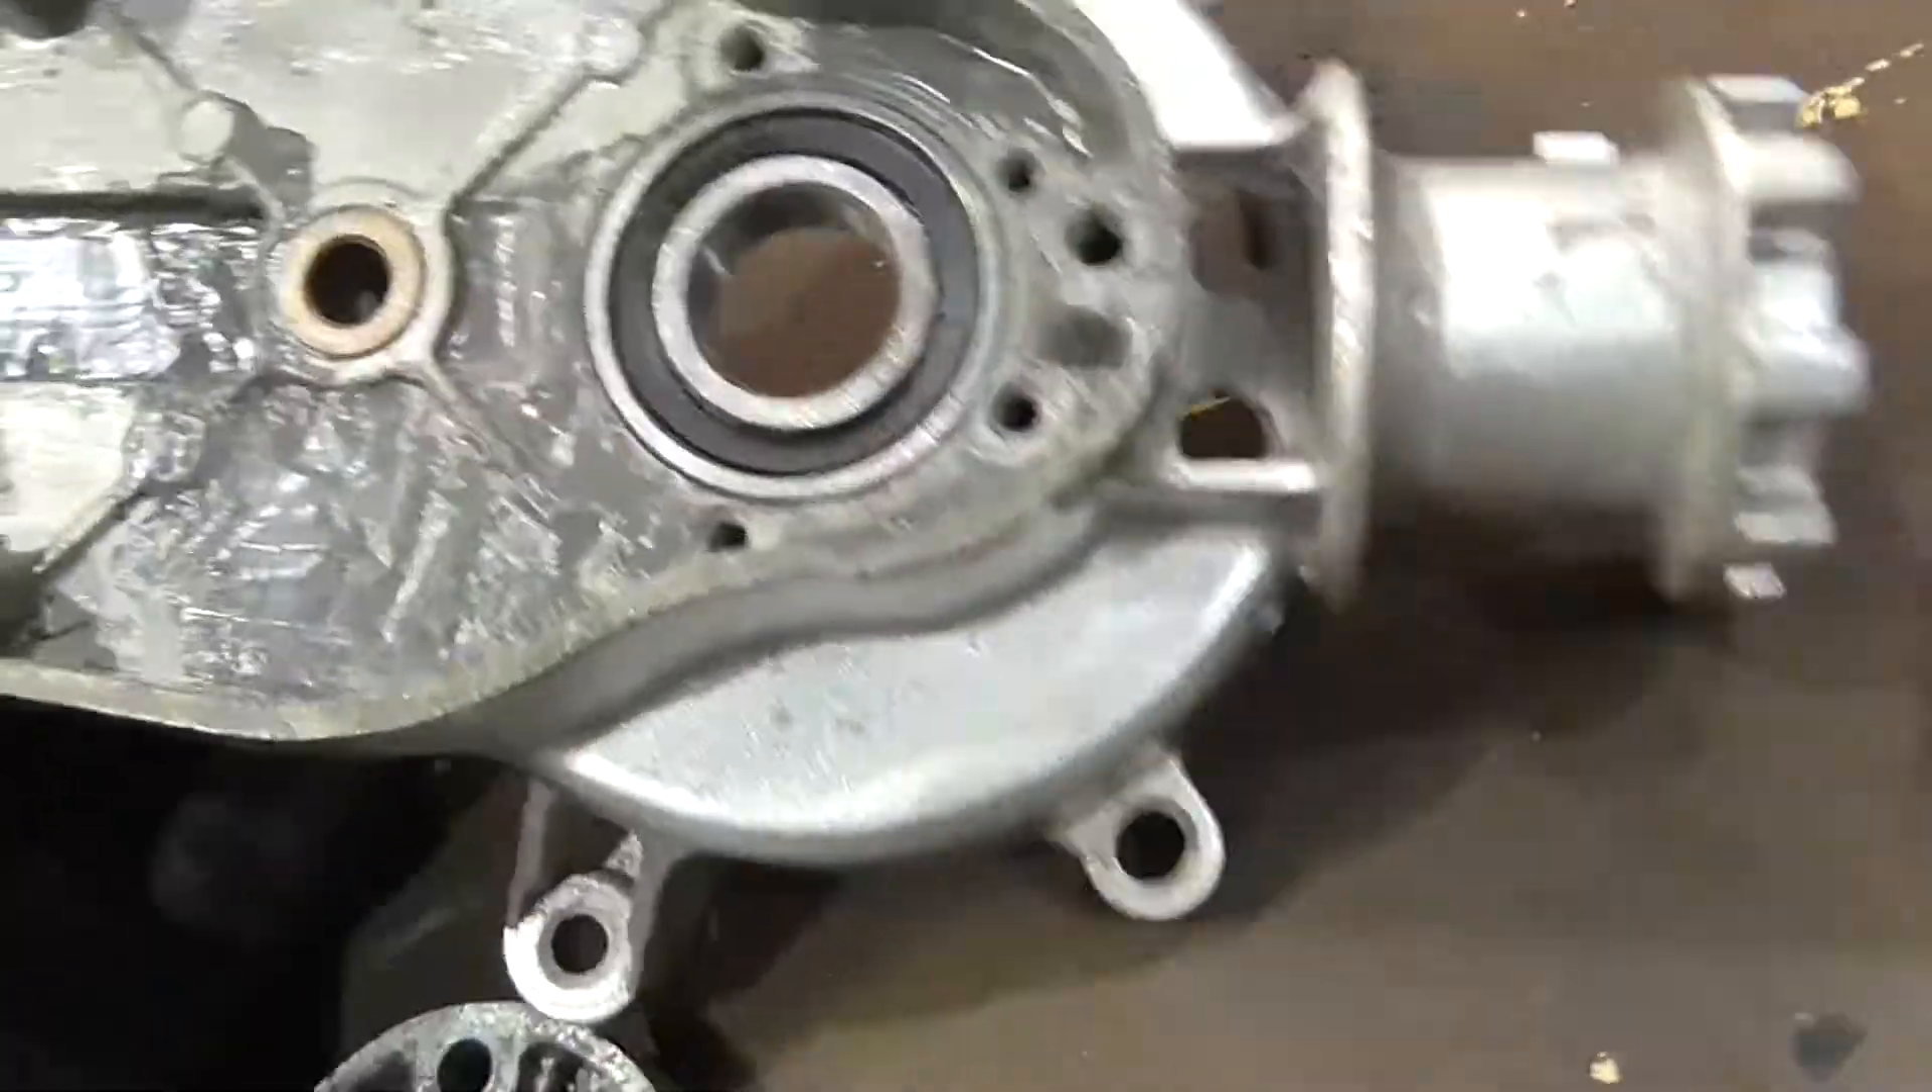And I've also tapped in the new bearing. So, that's all ready to go.